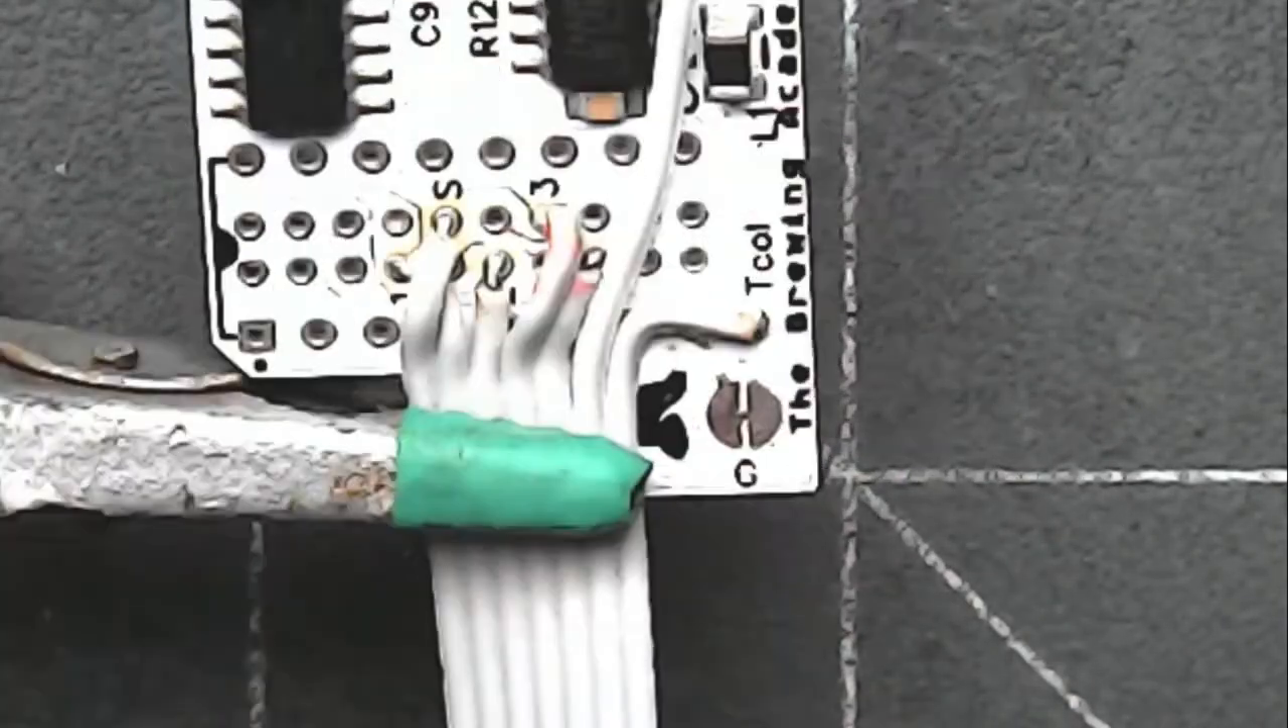This is my UAV with the inputs done with ribbon cable.